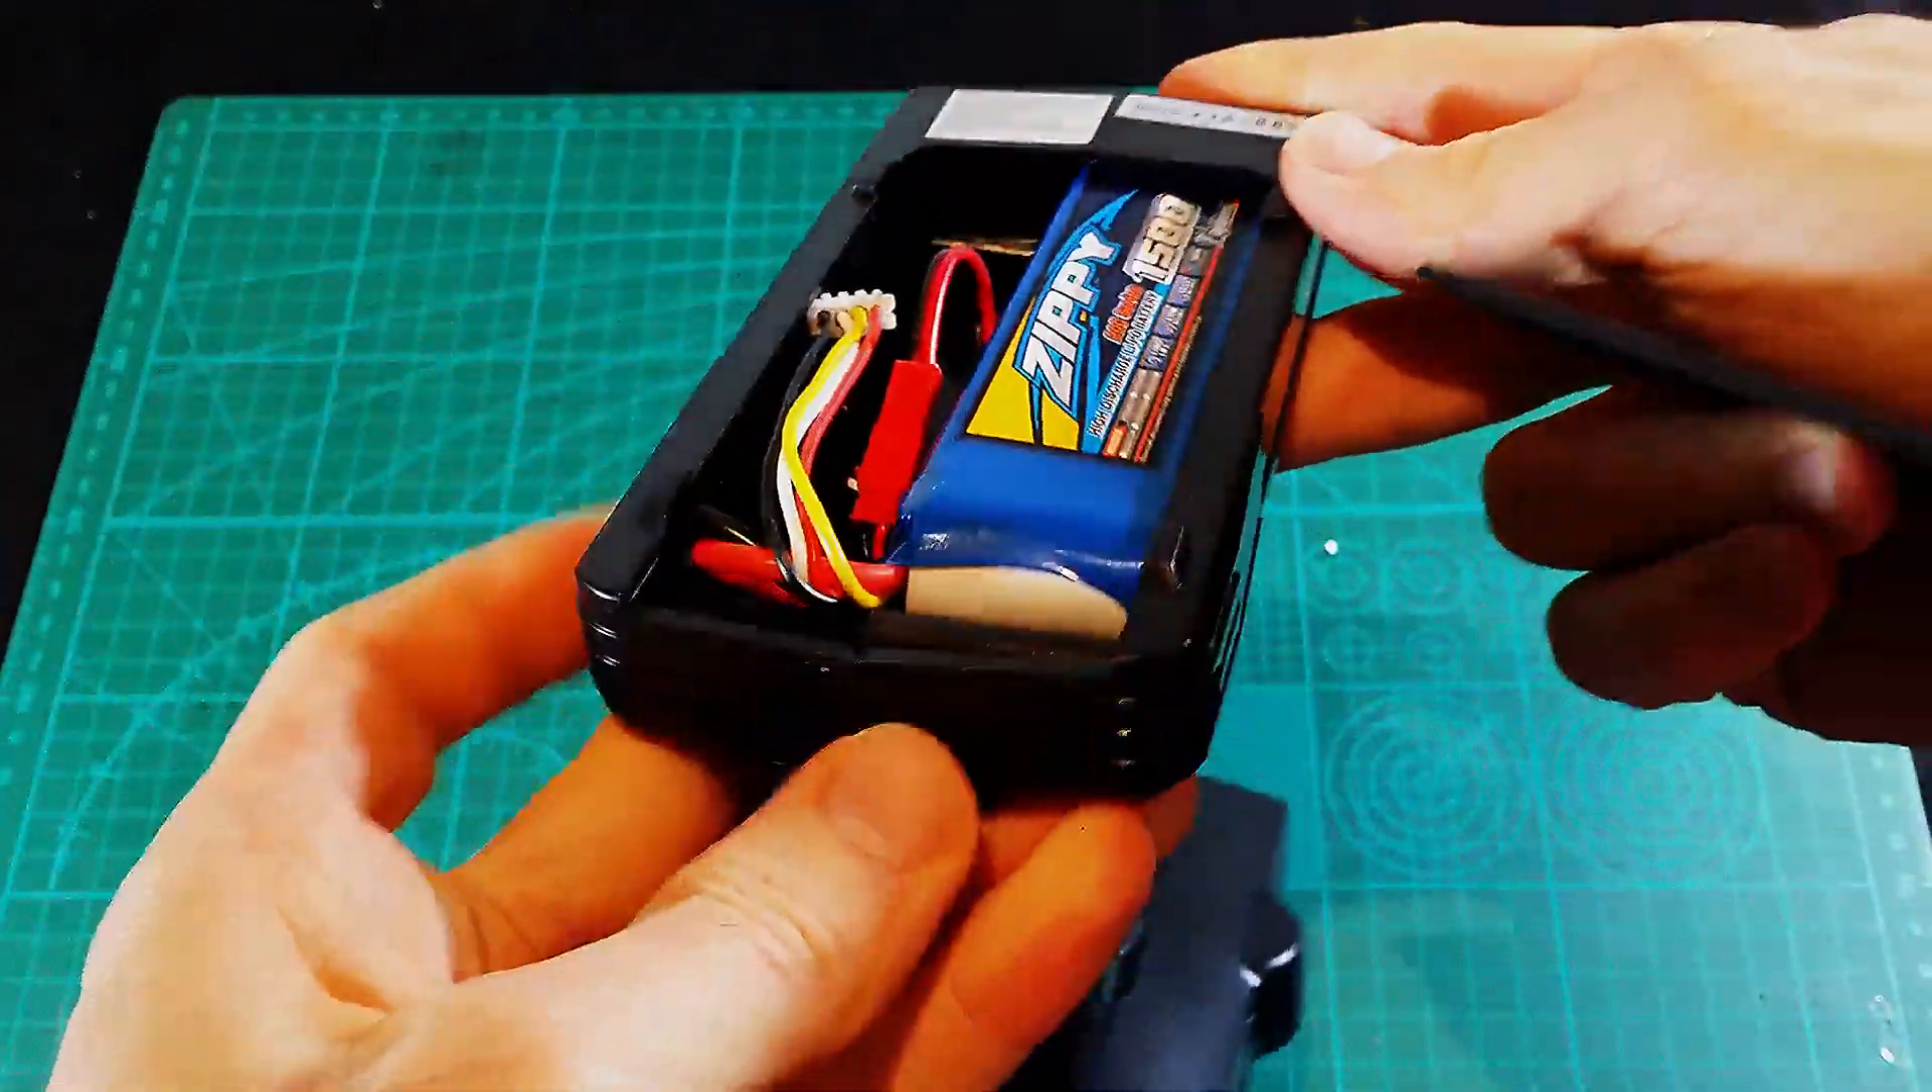This 1500 3 cell LiPo battery fits in there like a charm.